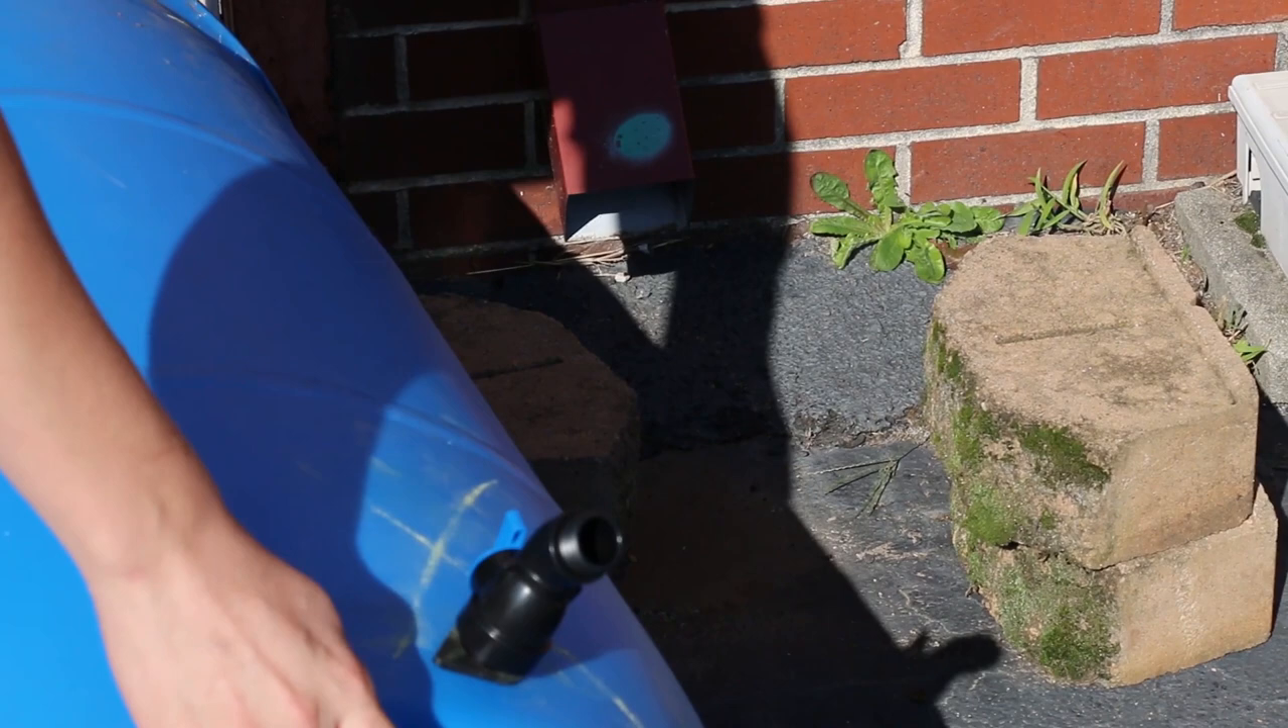All right now you've attached the spigot to the bottom of the barrel and you can figure out where we want to drill the hole at the top.